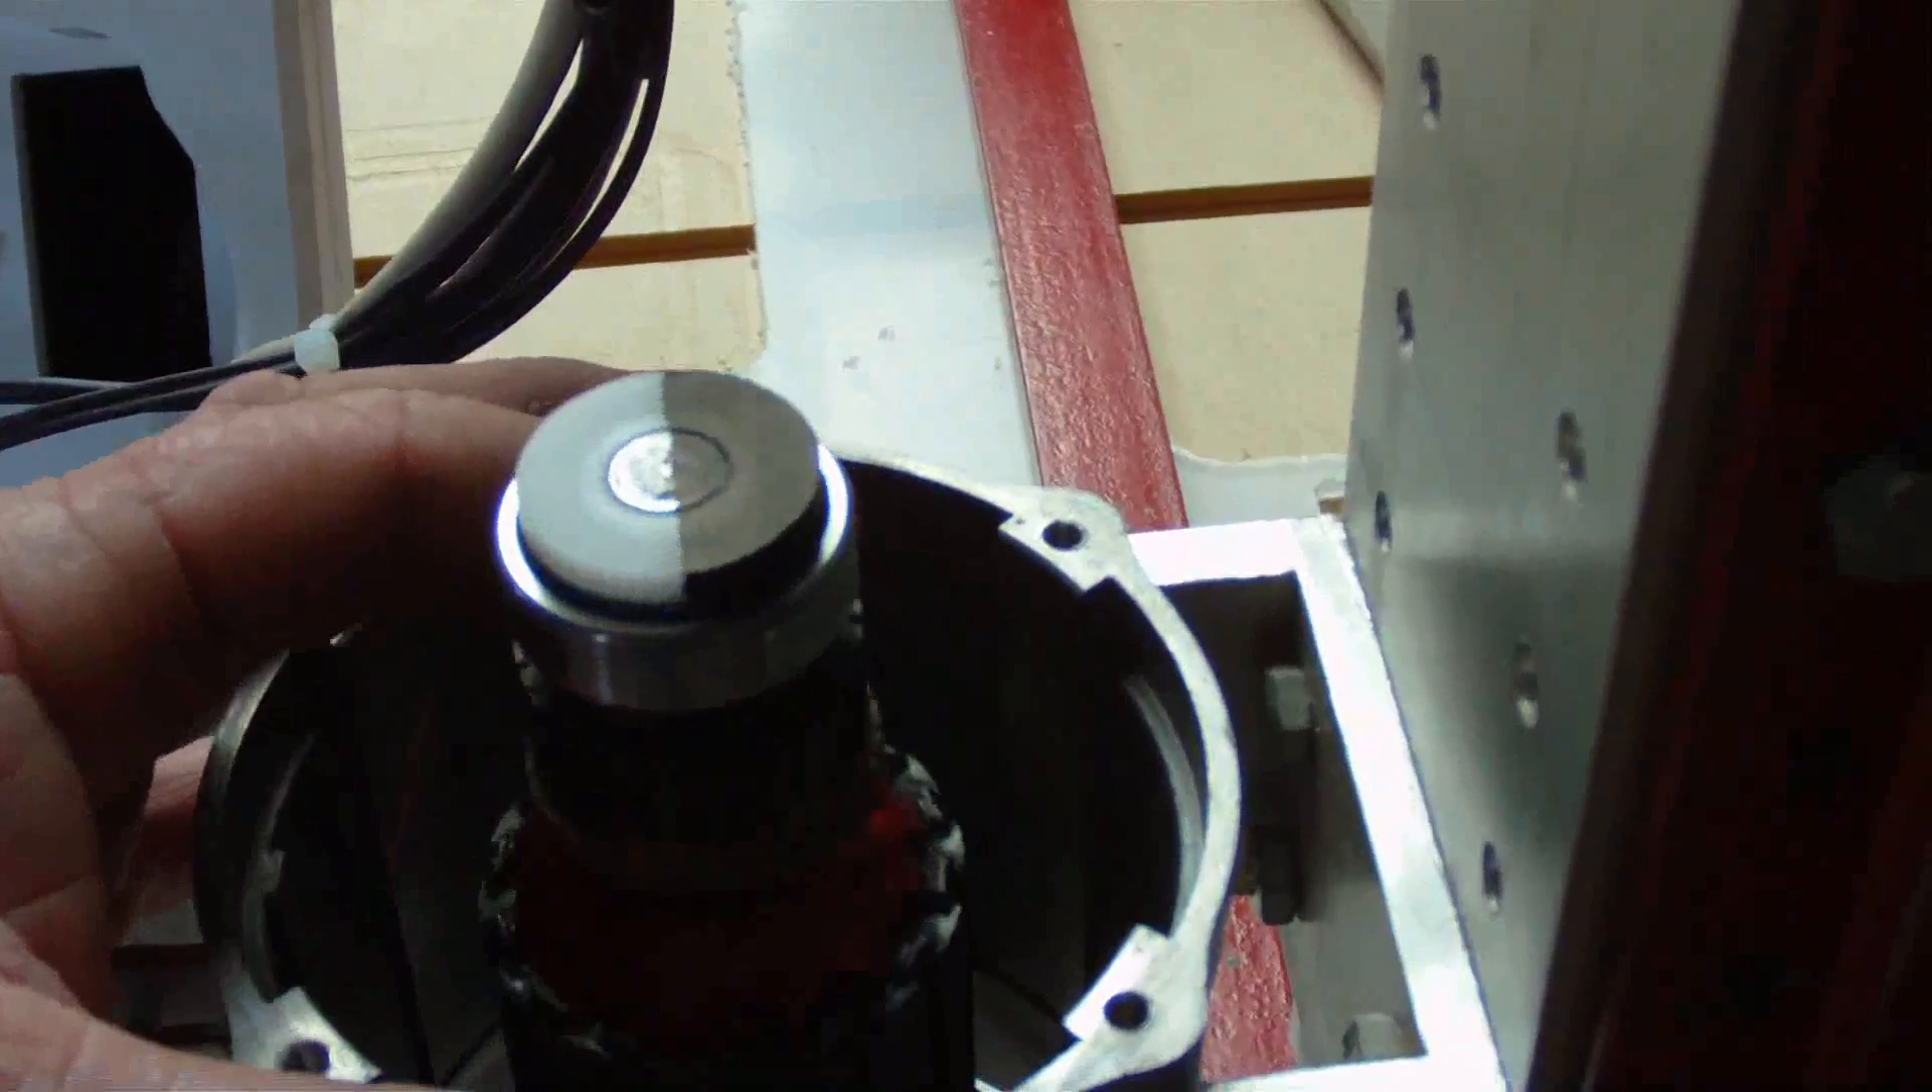Here's the plastic piece I machined up and installed on the armature.